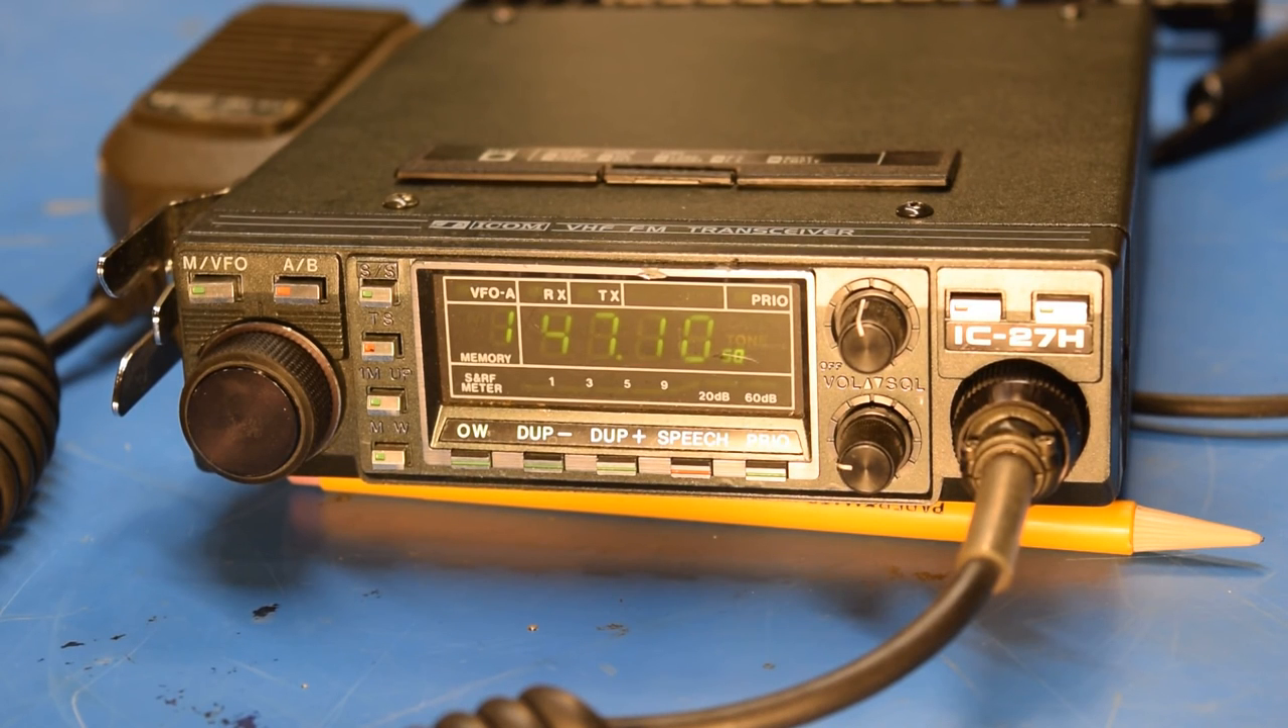As you can see, I've got the radio all put back together.